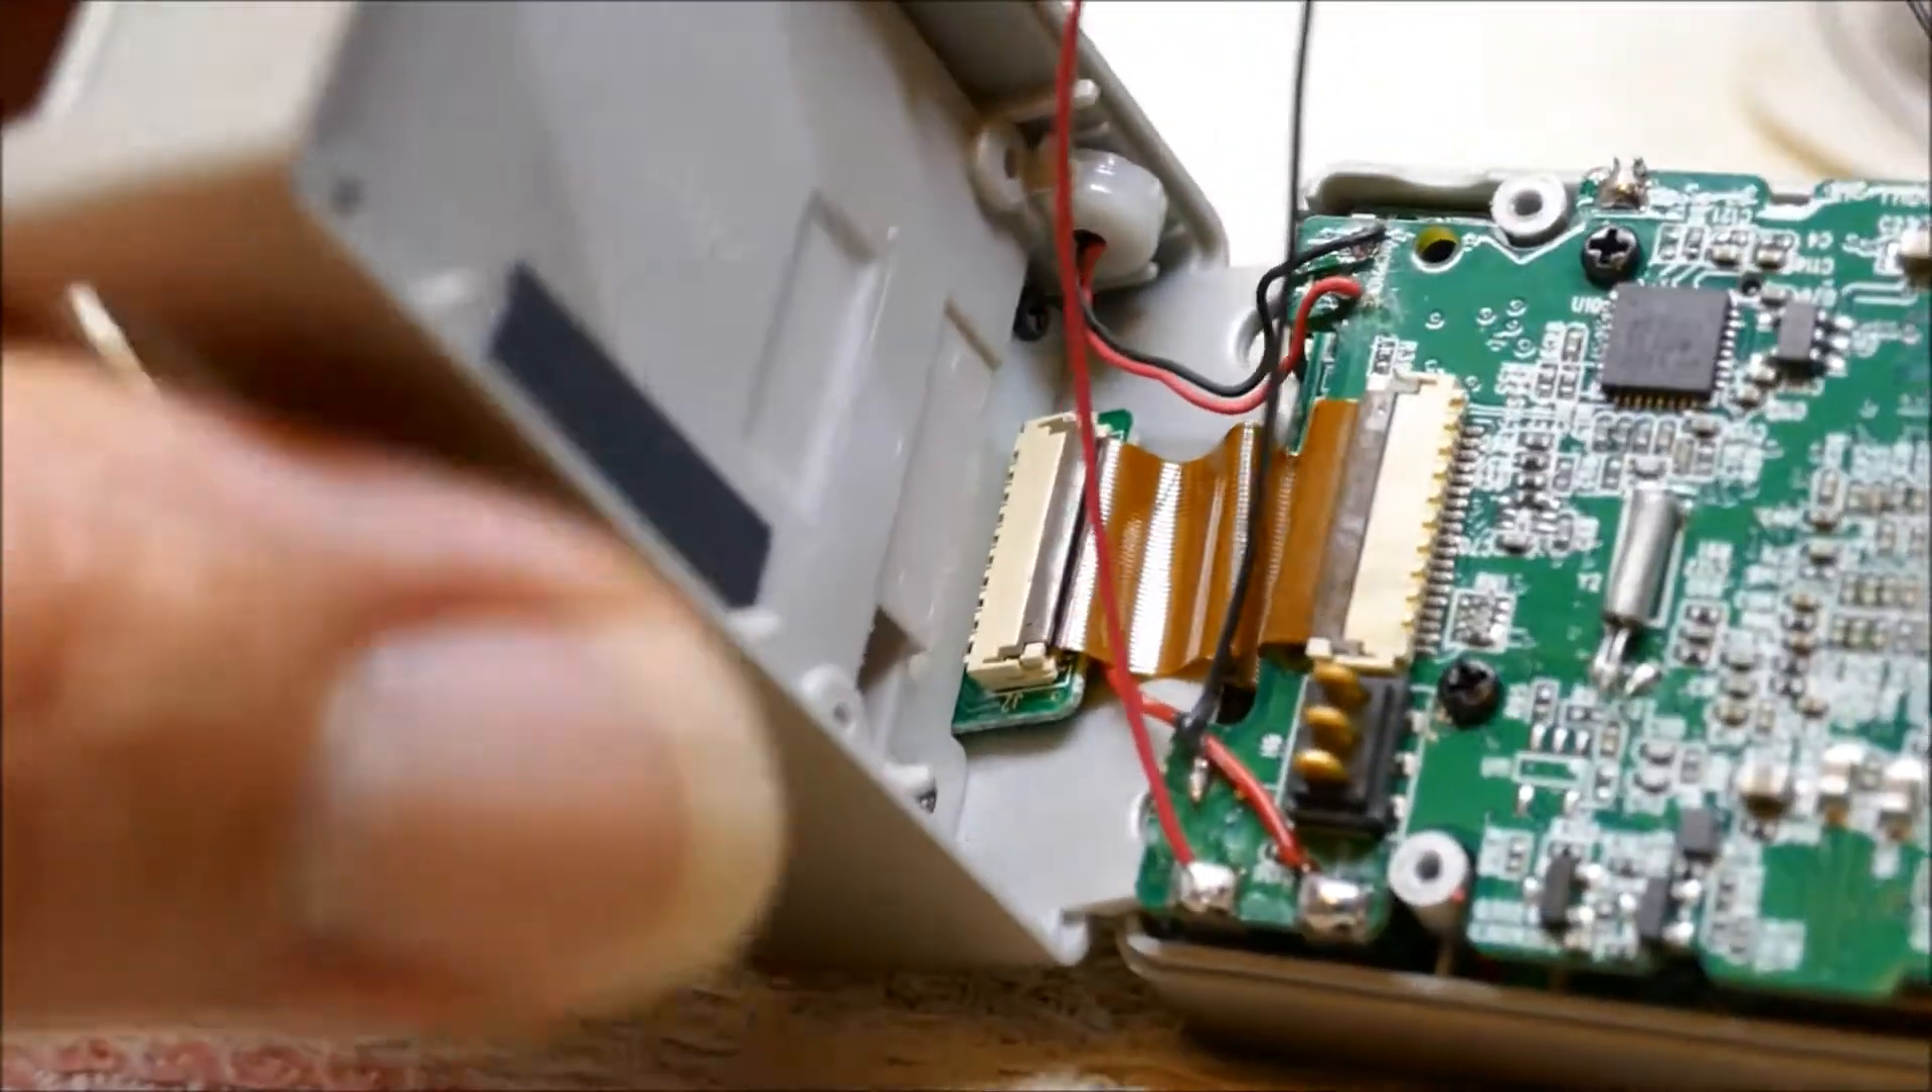I've got both my external wires on.